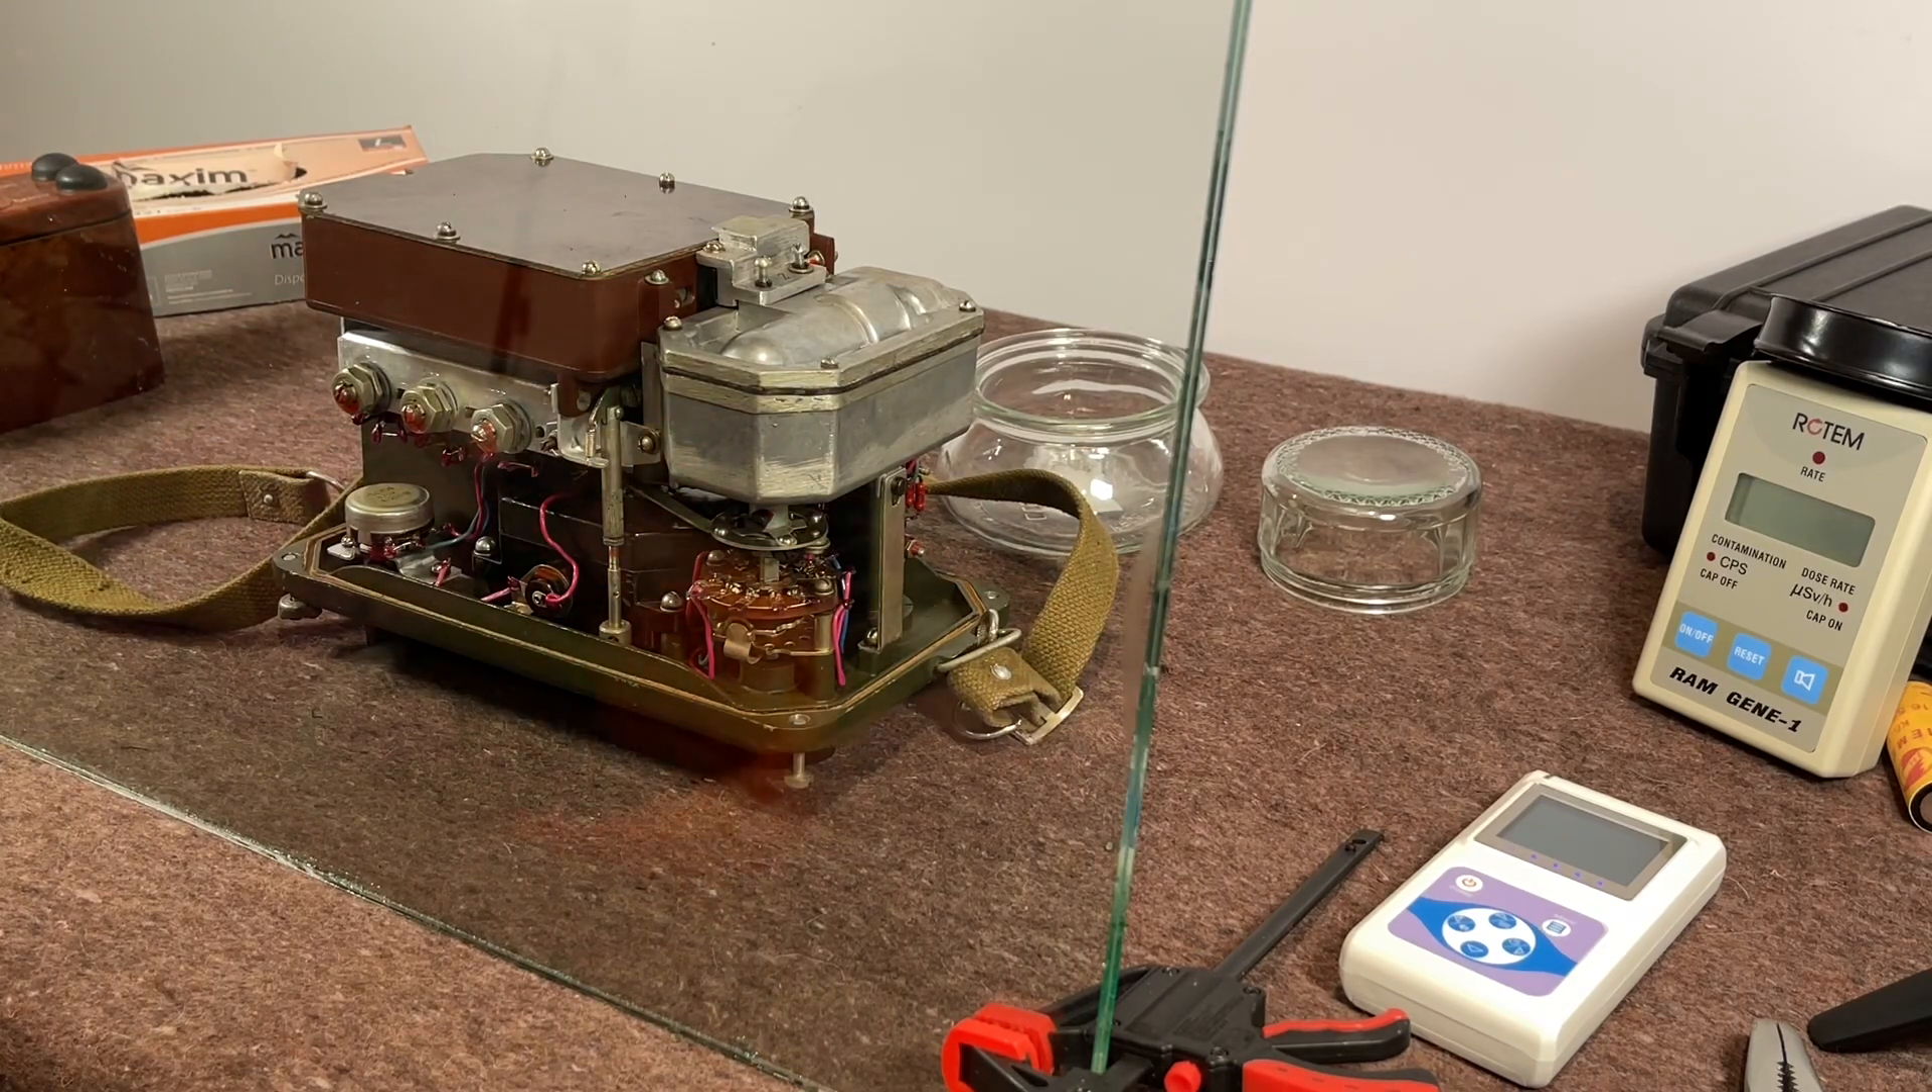Okay there is the piece of glass in the way.